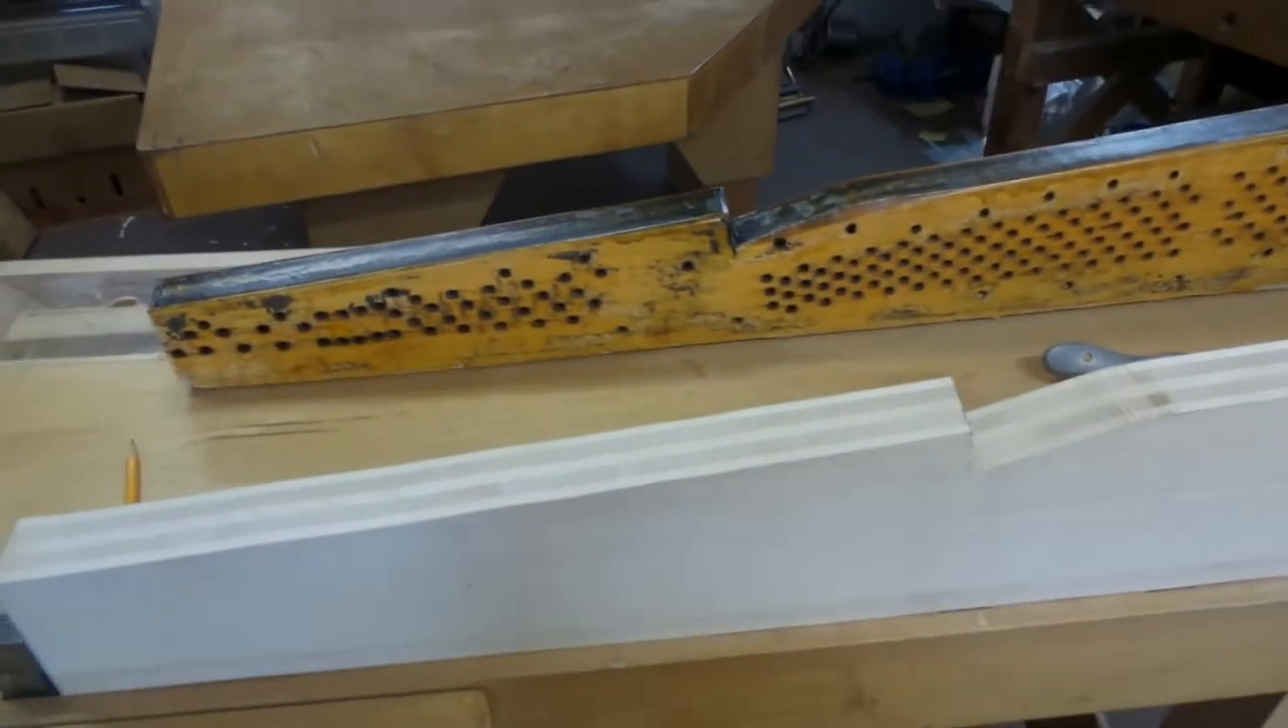The old pin block is taken out the new pin block was just roughed out.